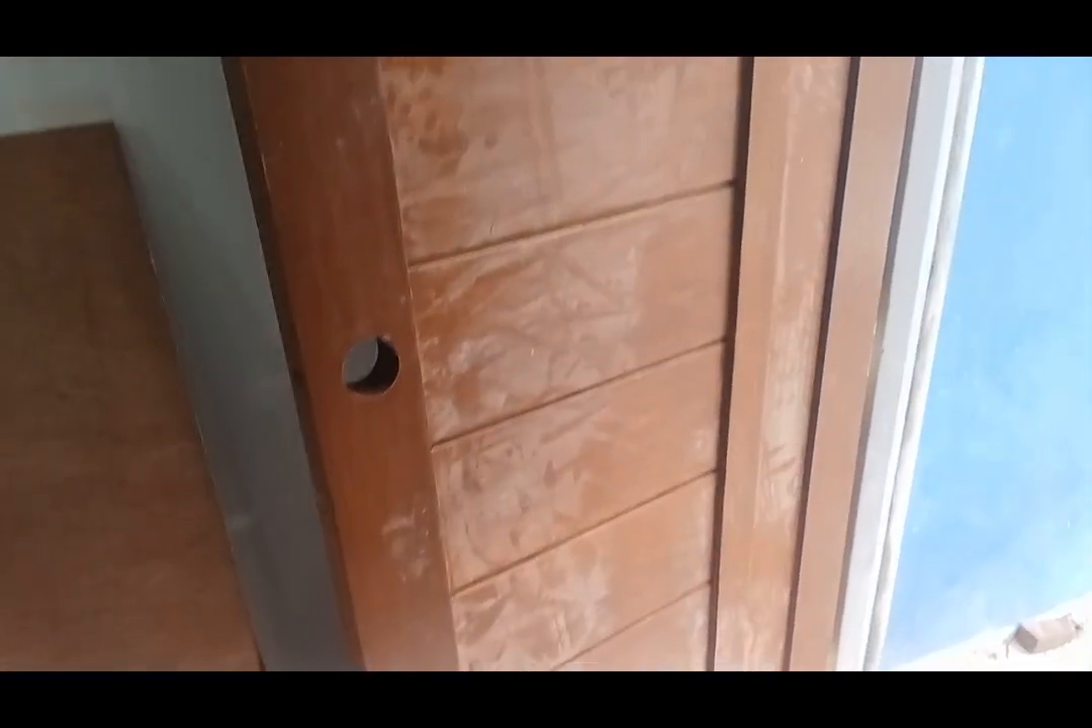Ayan, si tatay pala nailagay na rin niya yung pinto dito sa harap natin.